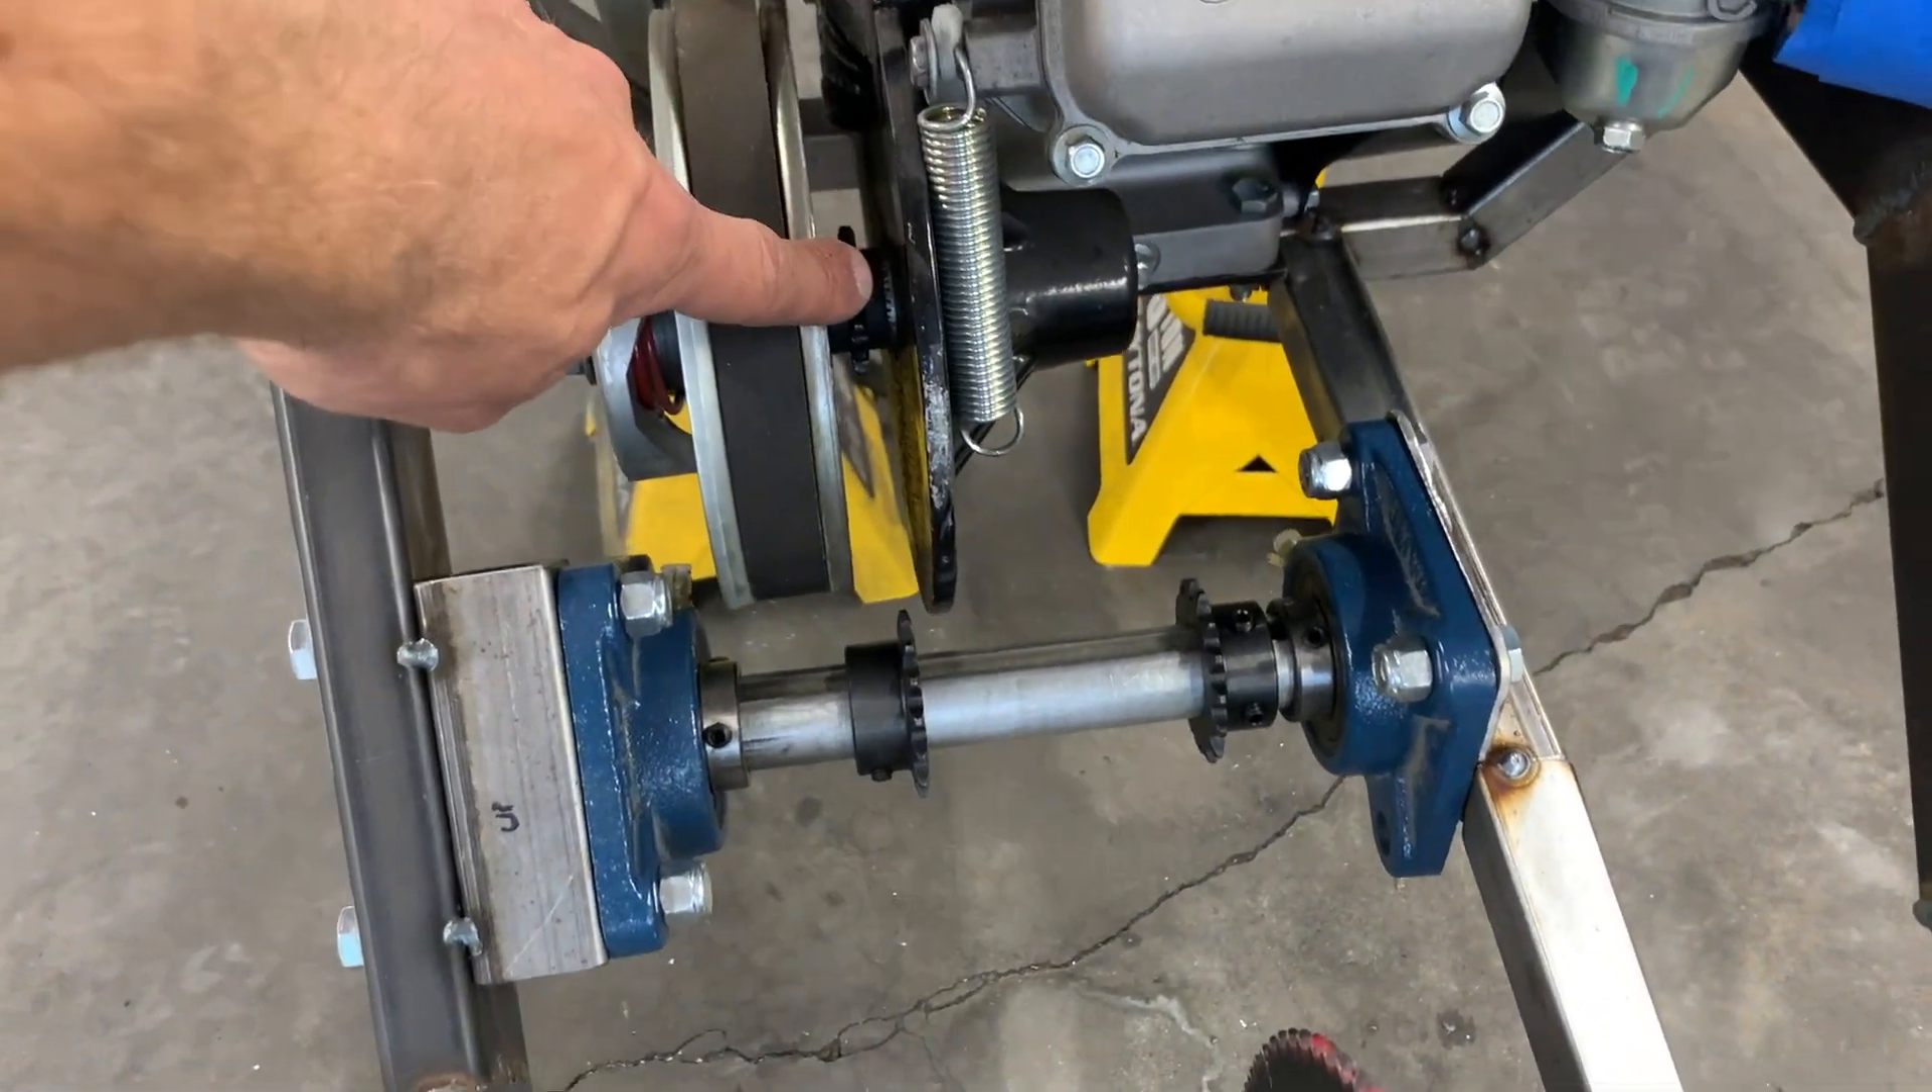Okay, so the second jack shaft is in here, and you can kind of see what I'm going for.